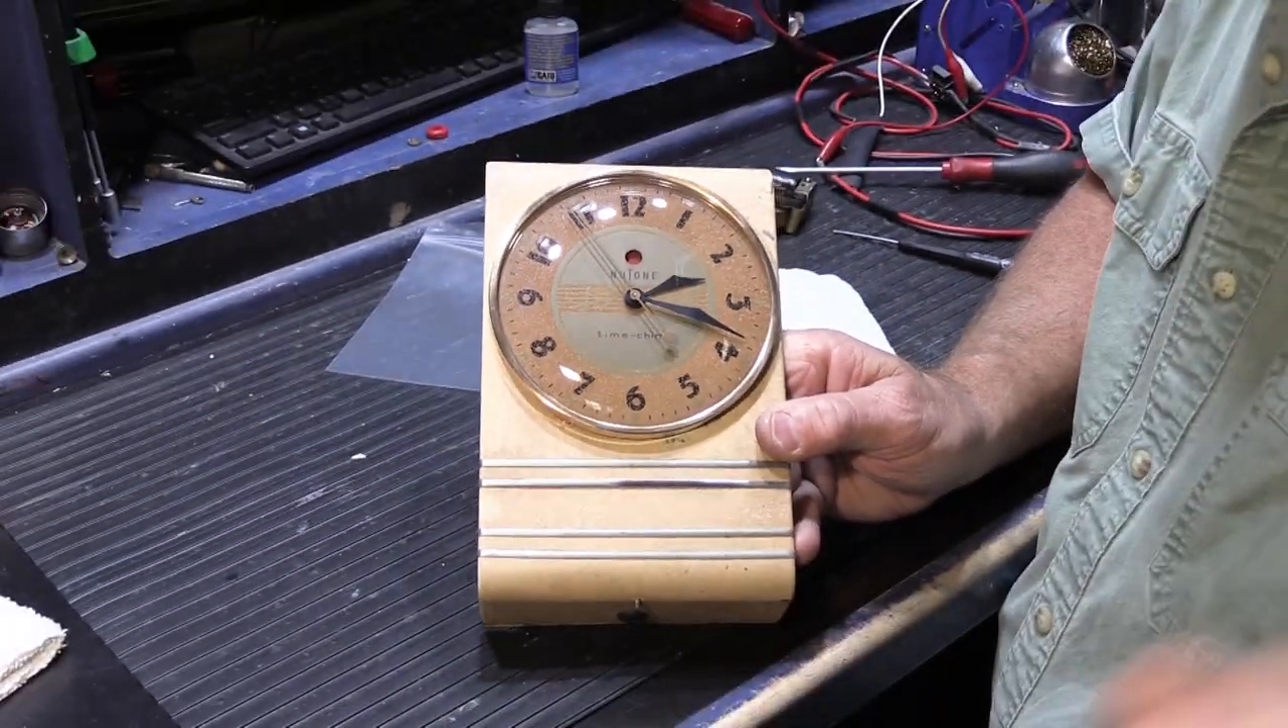So, there's our clock remounted in the cover.